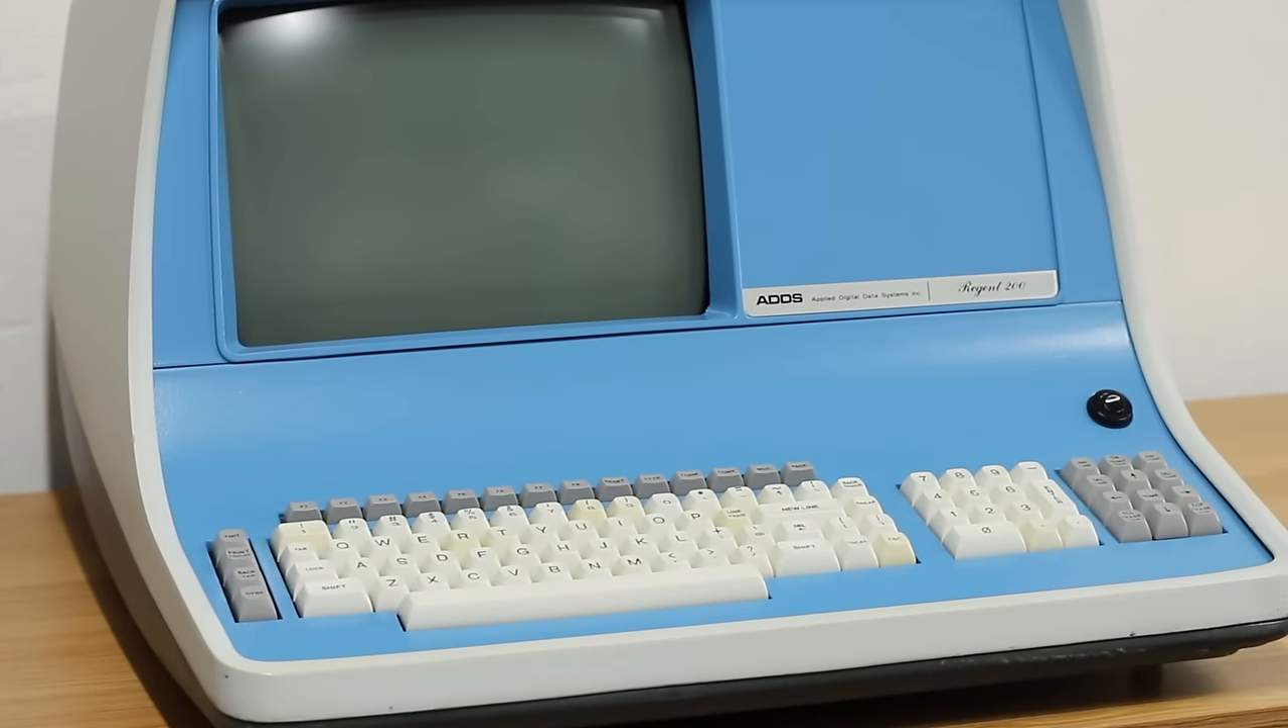But anyways, let's get that new fully assembled top piece back on. There we go, all back together.